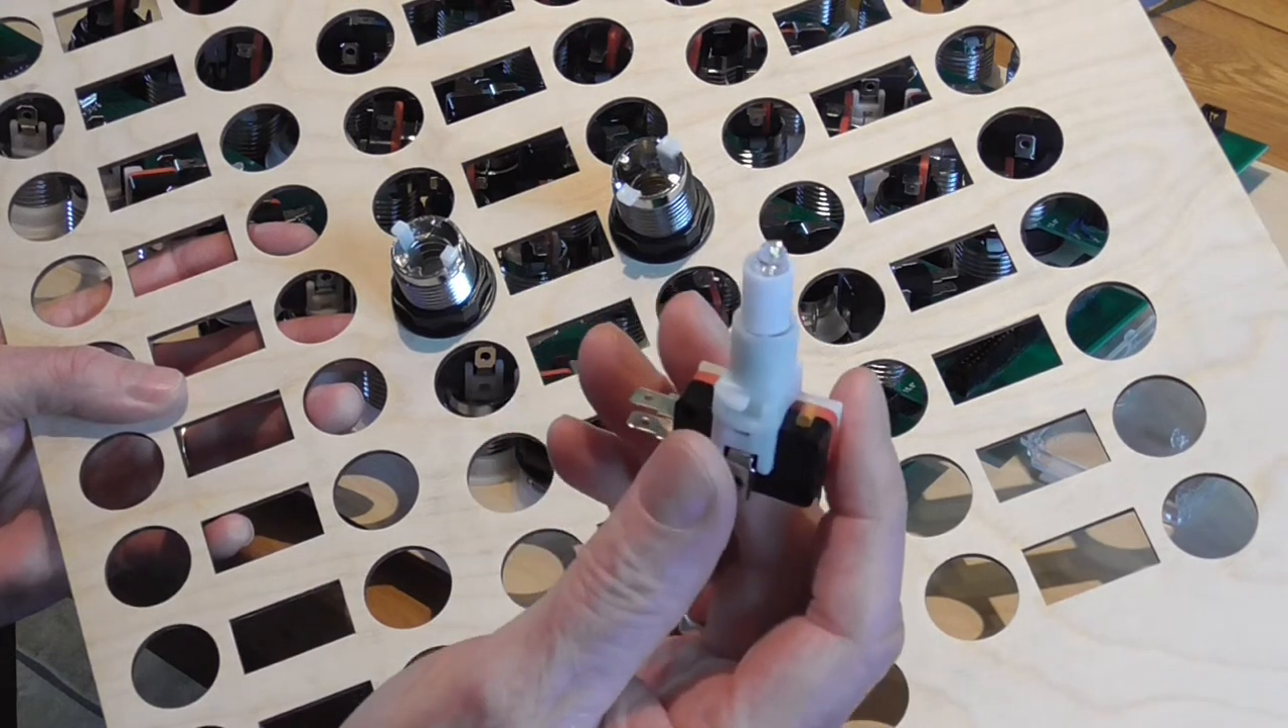What we do is we've got the LED inserted into the LED holder part of the assembly and we've got the micro switch fitted into the holder.